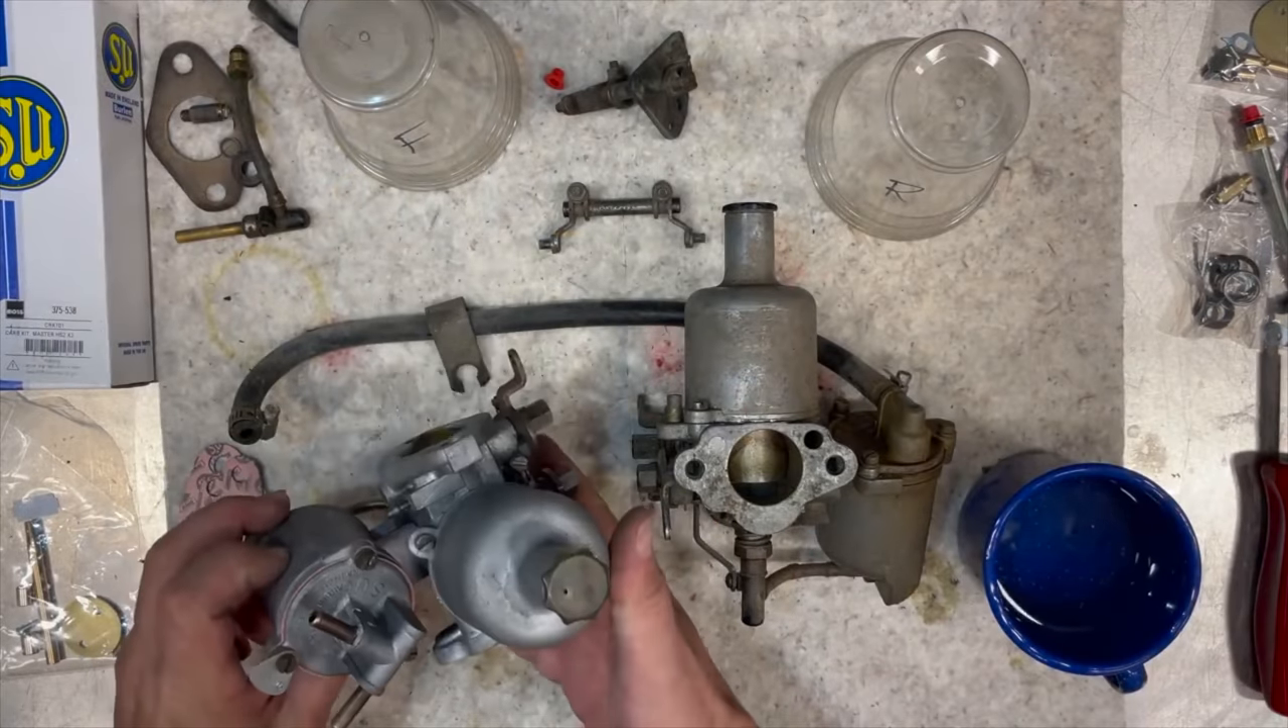Here's the front carb all put together.